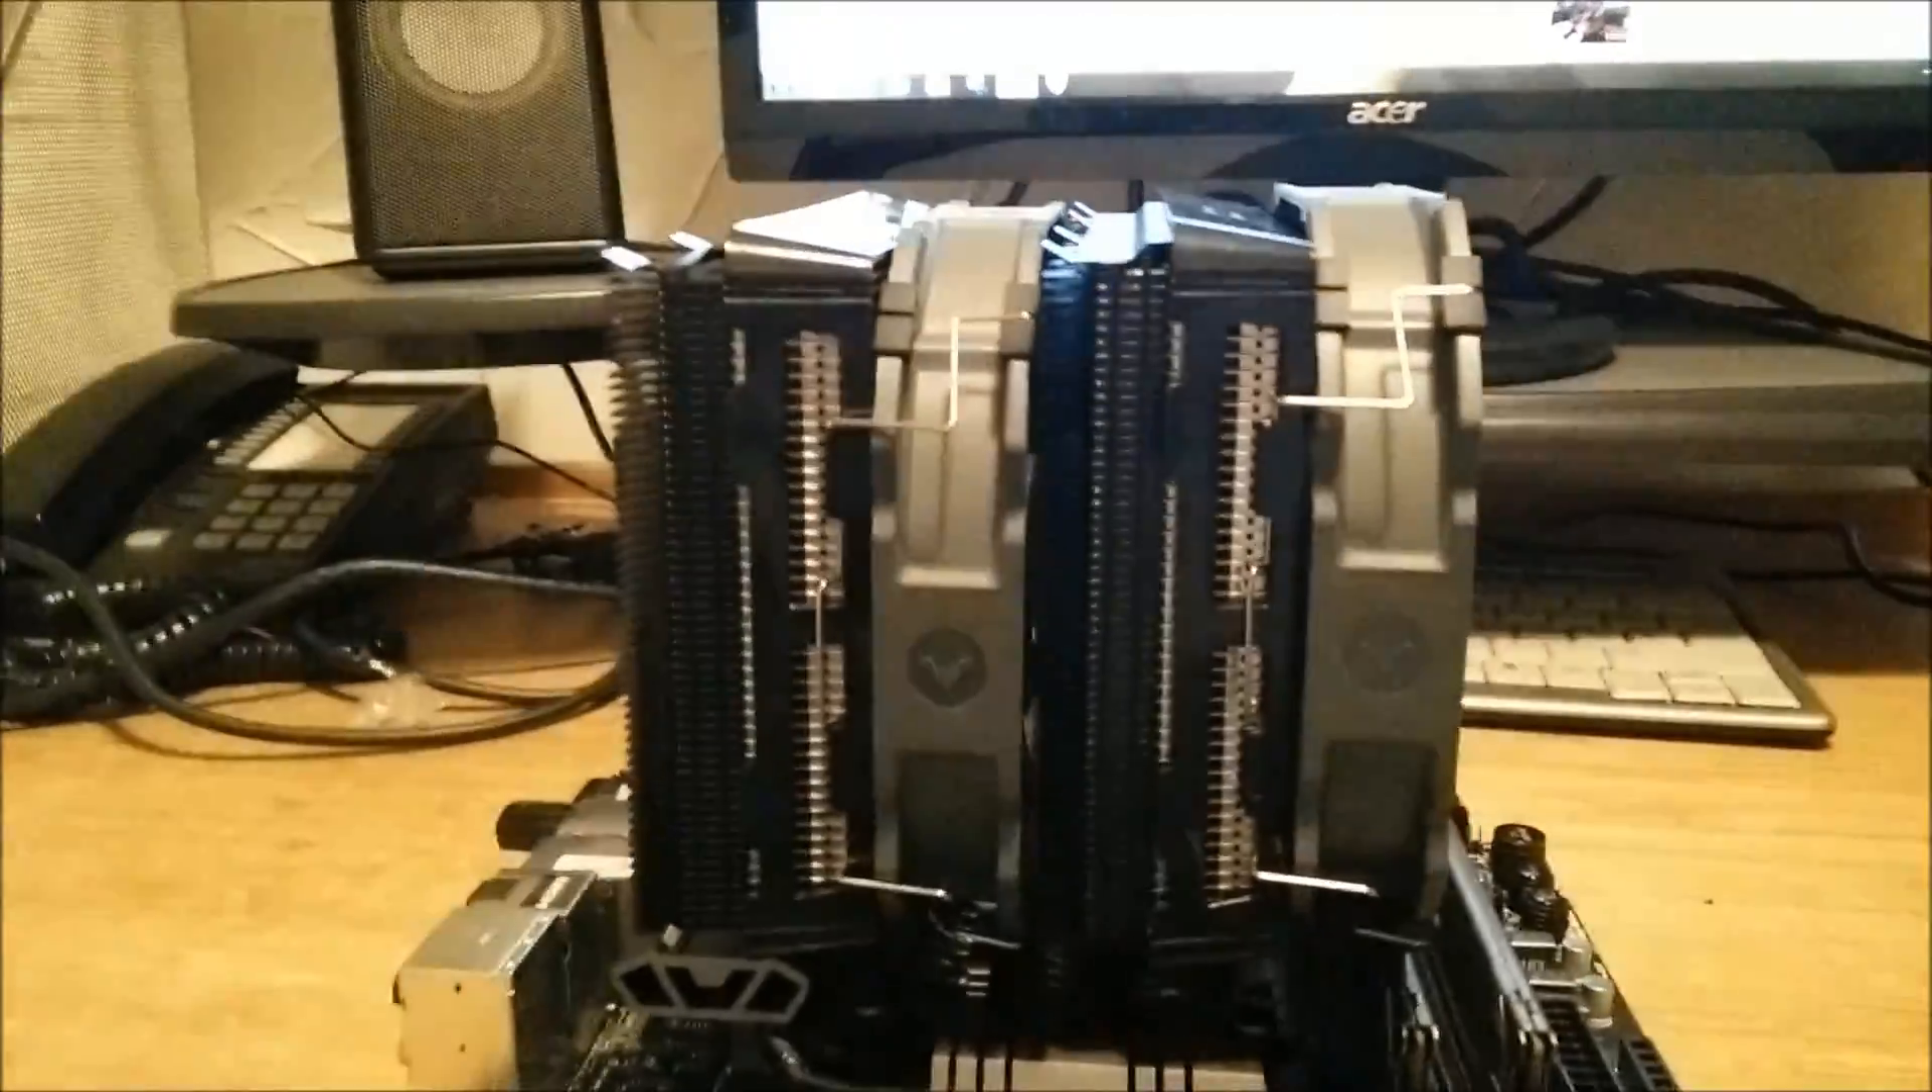I've got both fans installed now you can see how high they are.